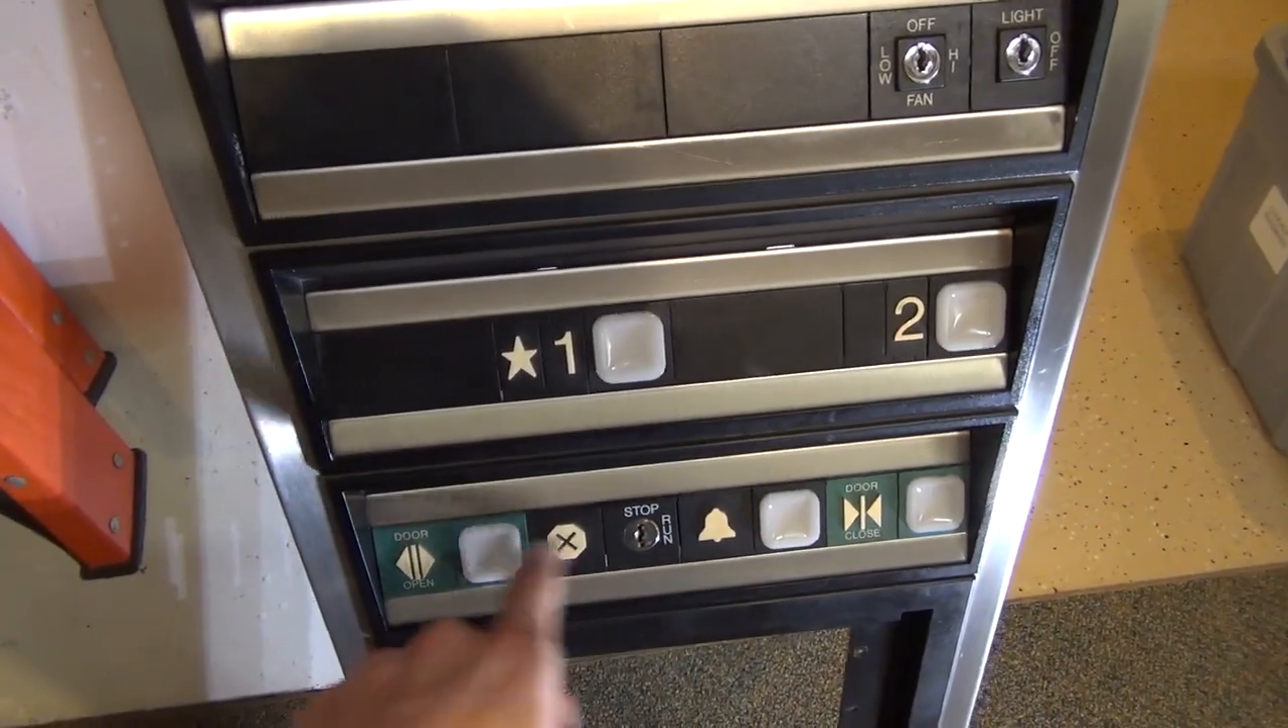So here we have the new button put in and you can see here, now we have a consistent two clicky buttons here and we still have our three original older switch buttons down here.